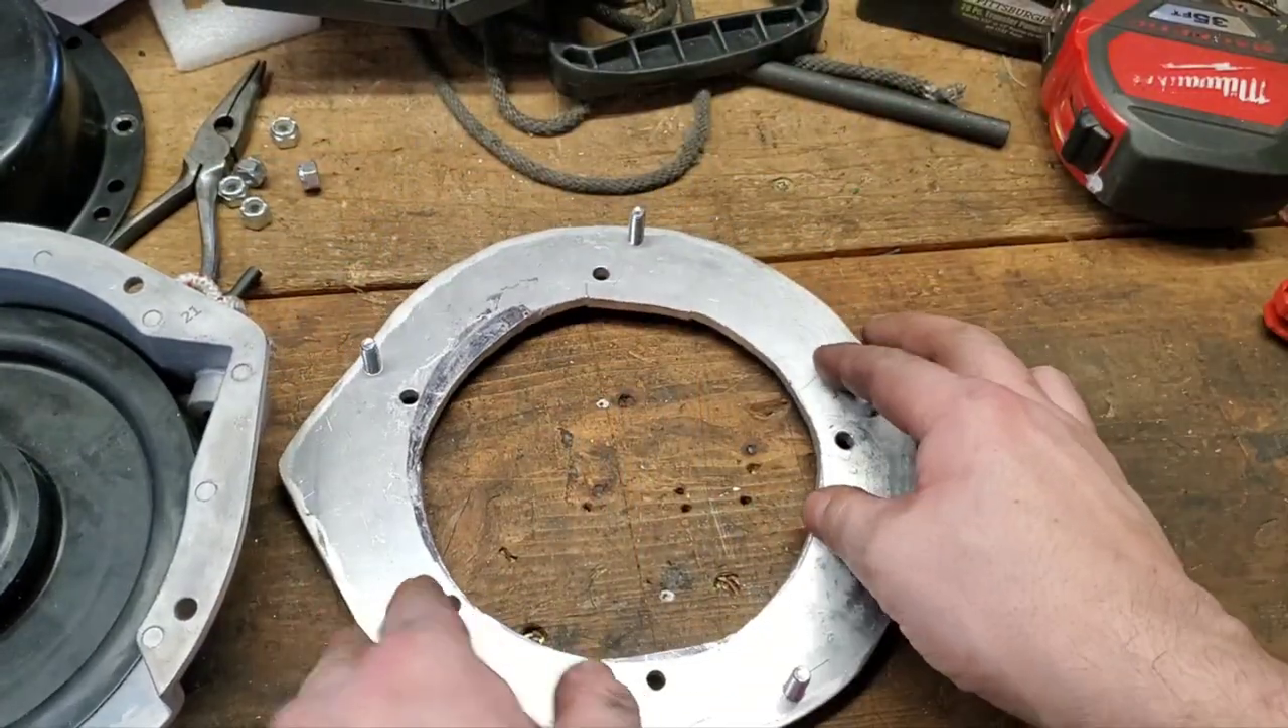All right, I've got all my holes tapped. Got my studs in place there.